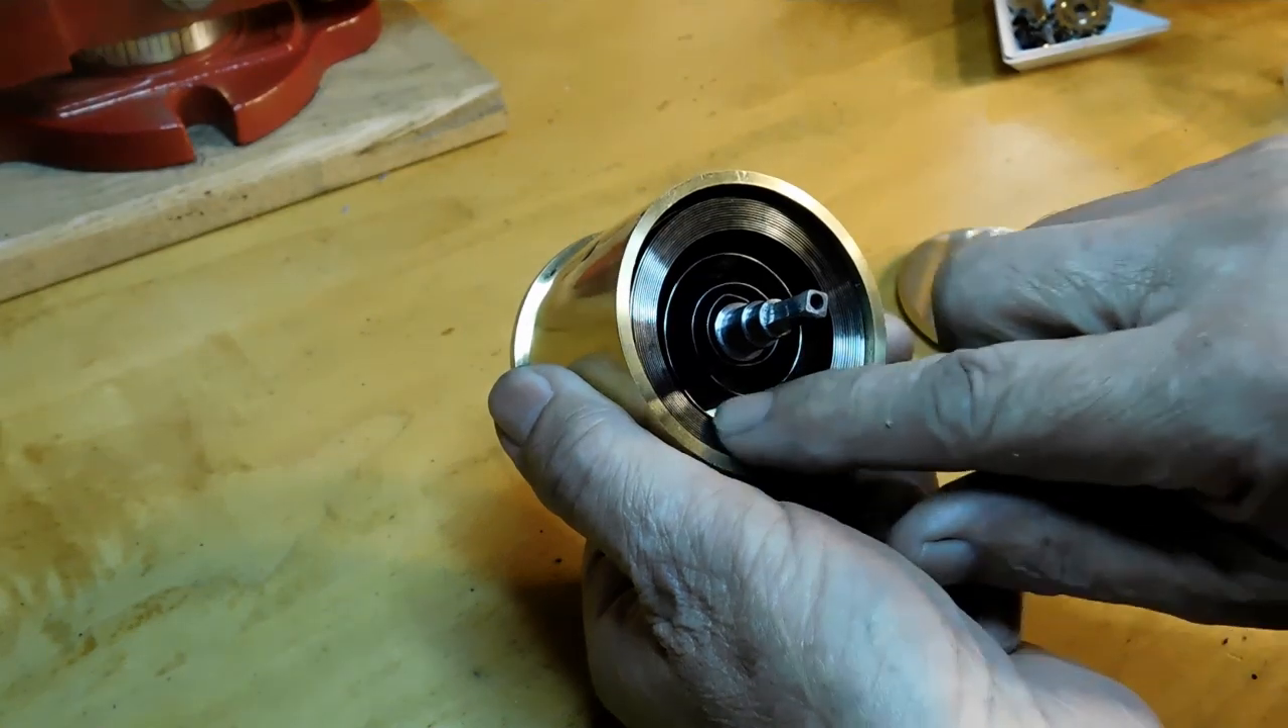And now you can see the arbor in place with the spring in there.